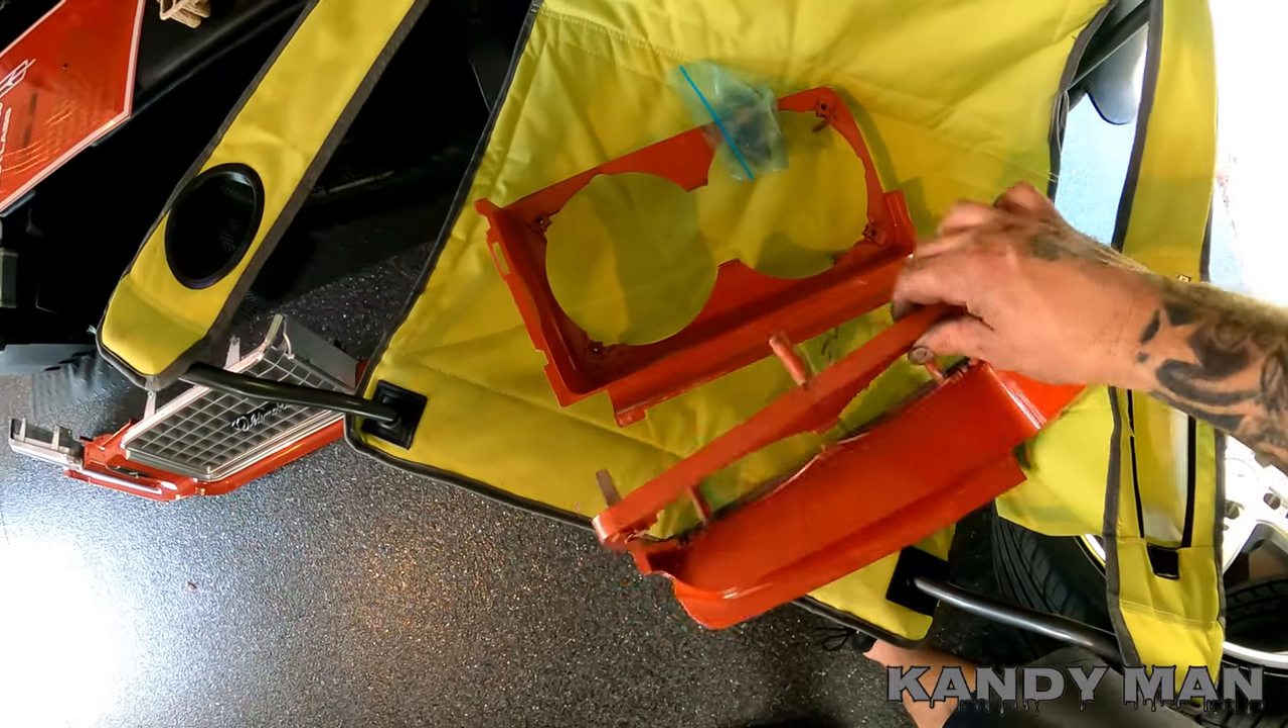All right we got our two headlight bezel painted pieces off.